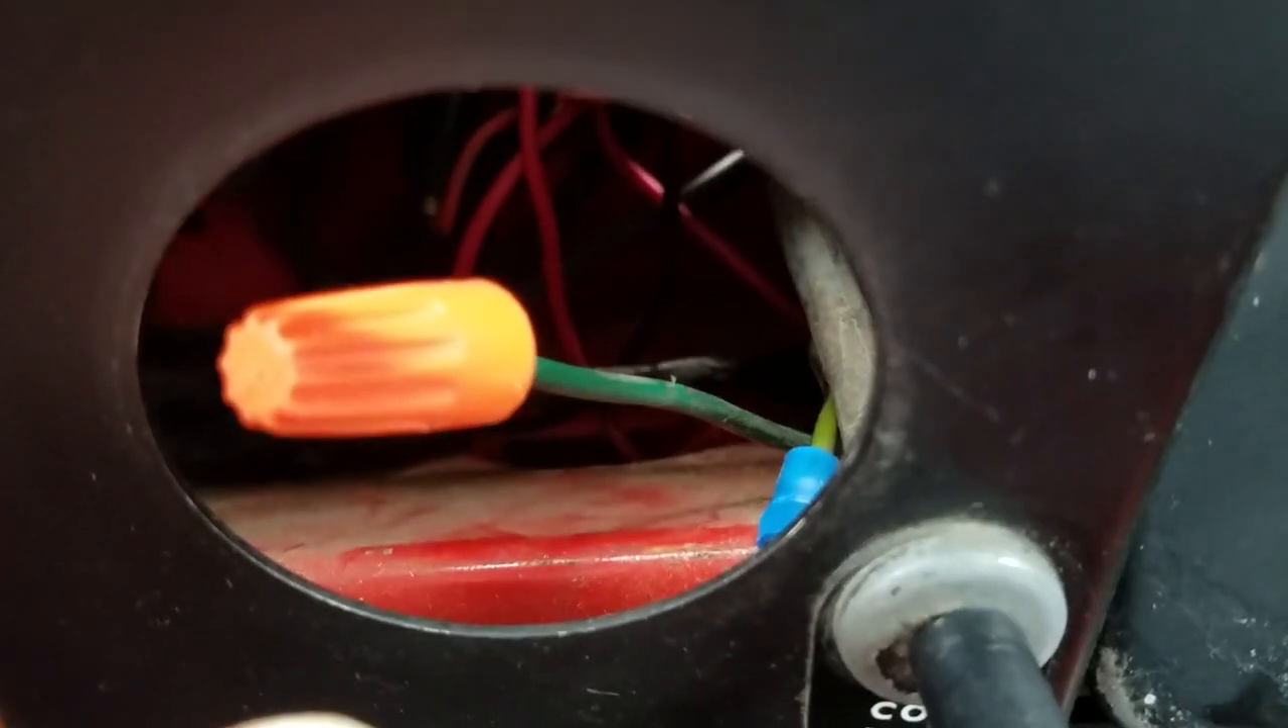What I did here was I just sealed off the end of the green wire which is hot basically that's the positive.